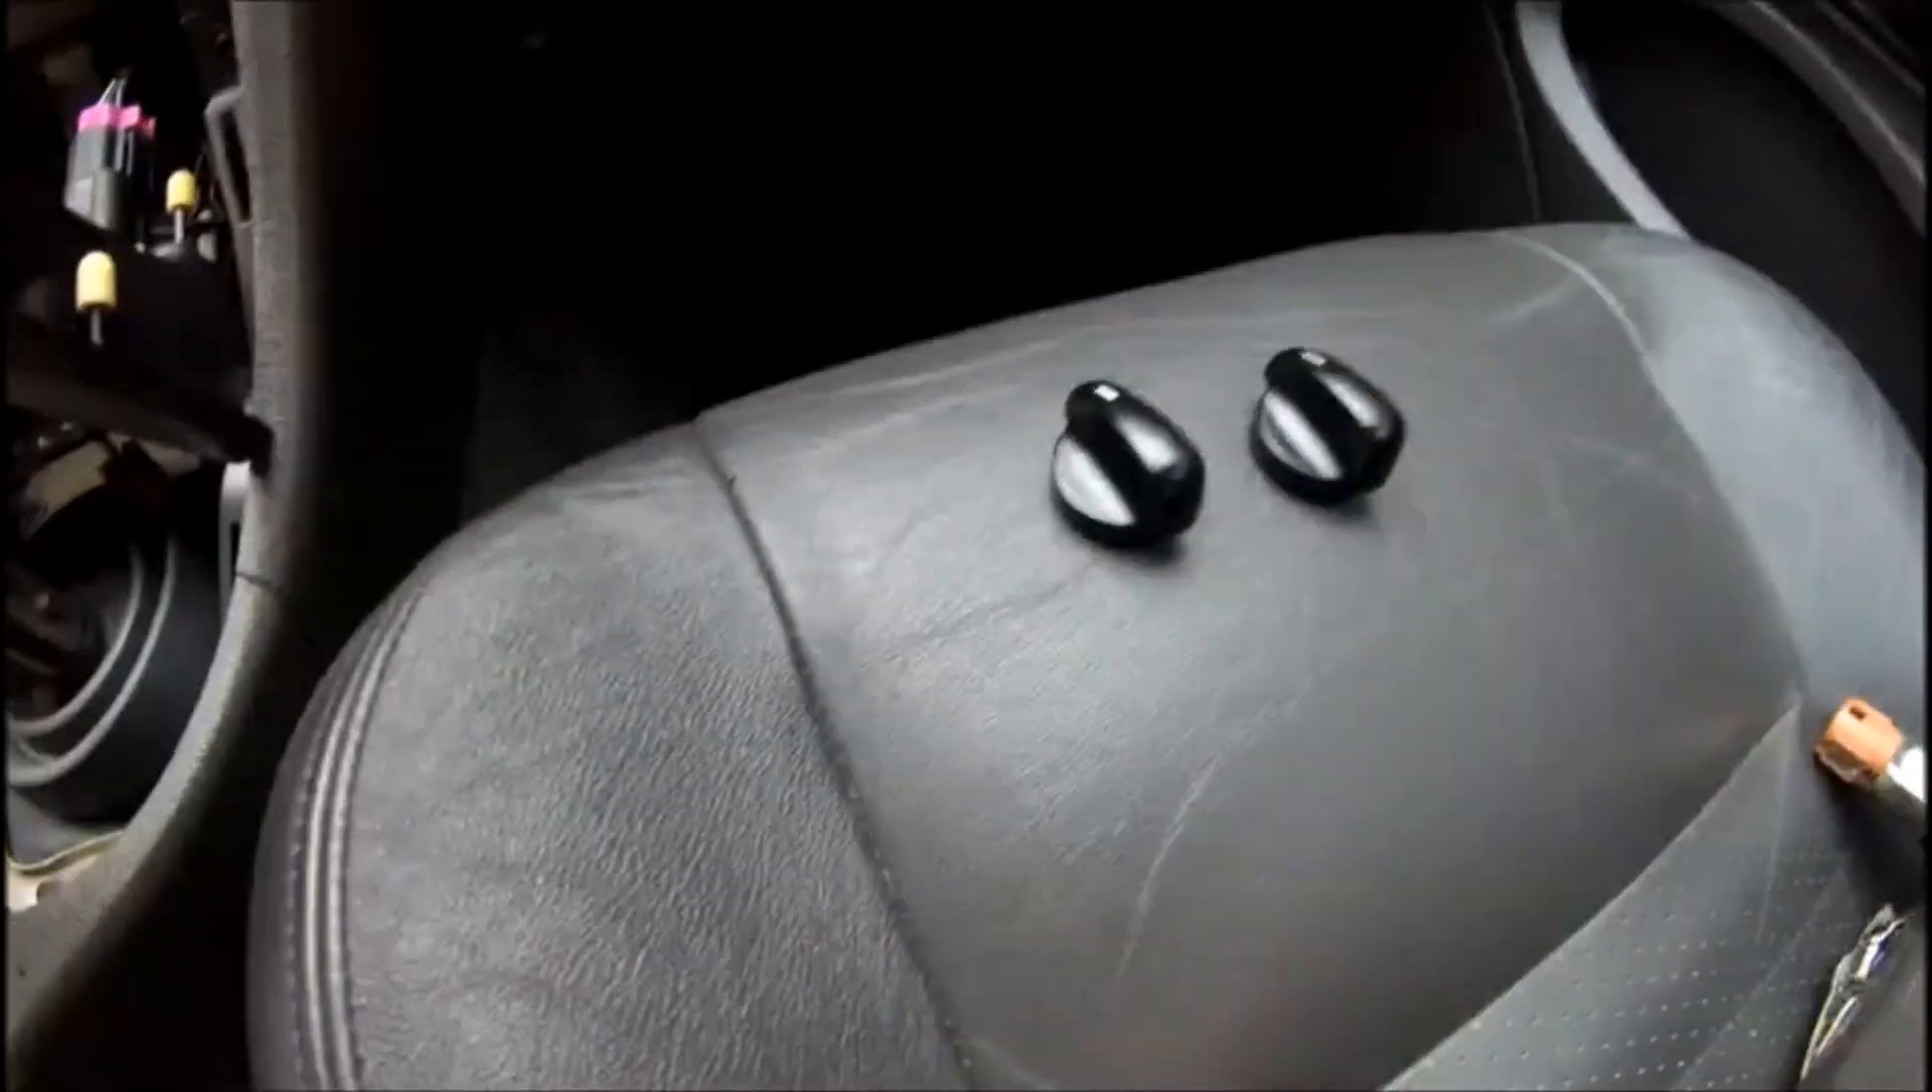So, what I did was I removed the knobs and I basically just pulled straight out.